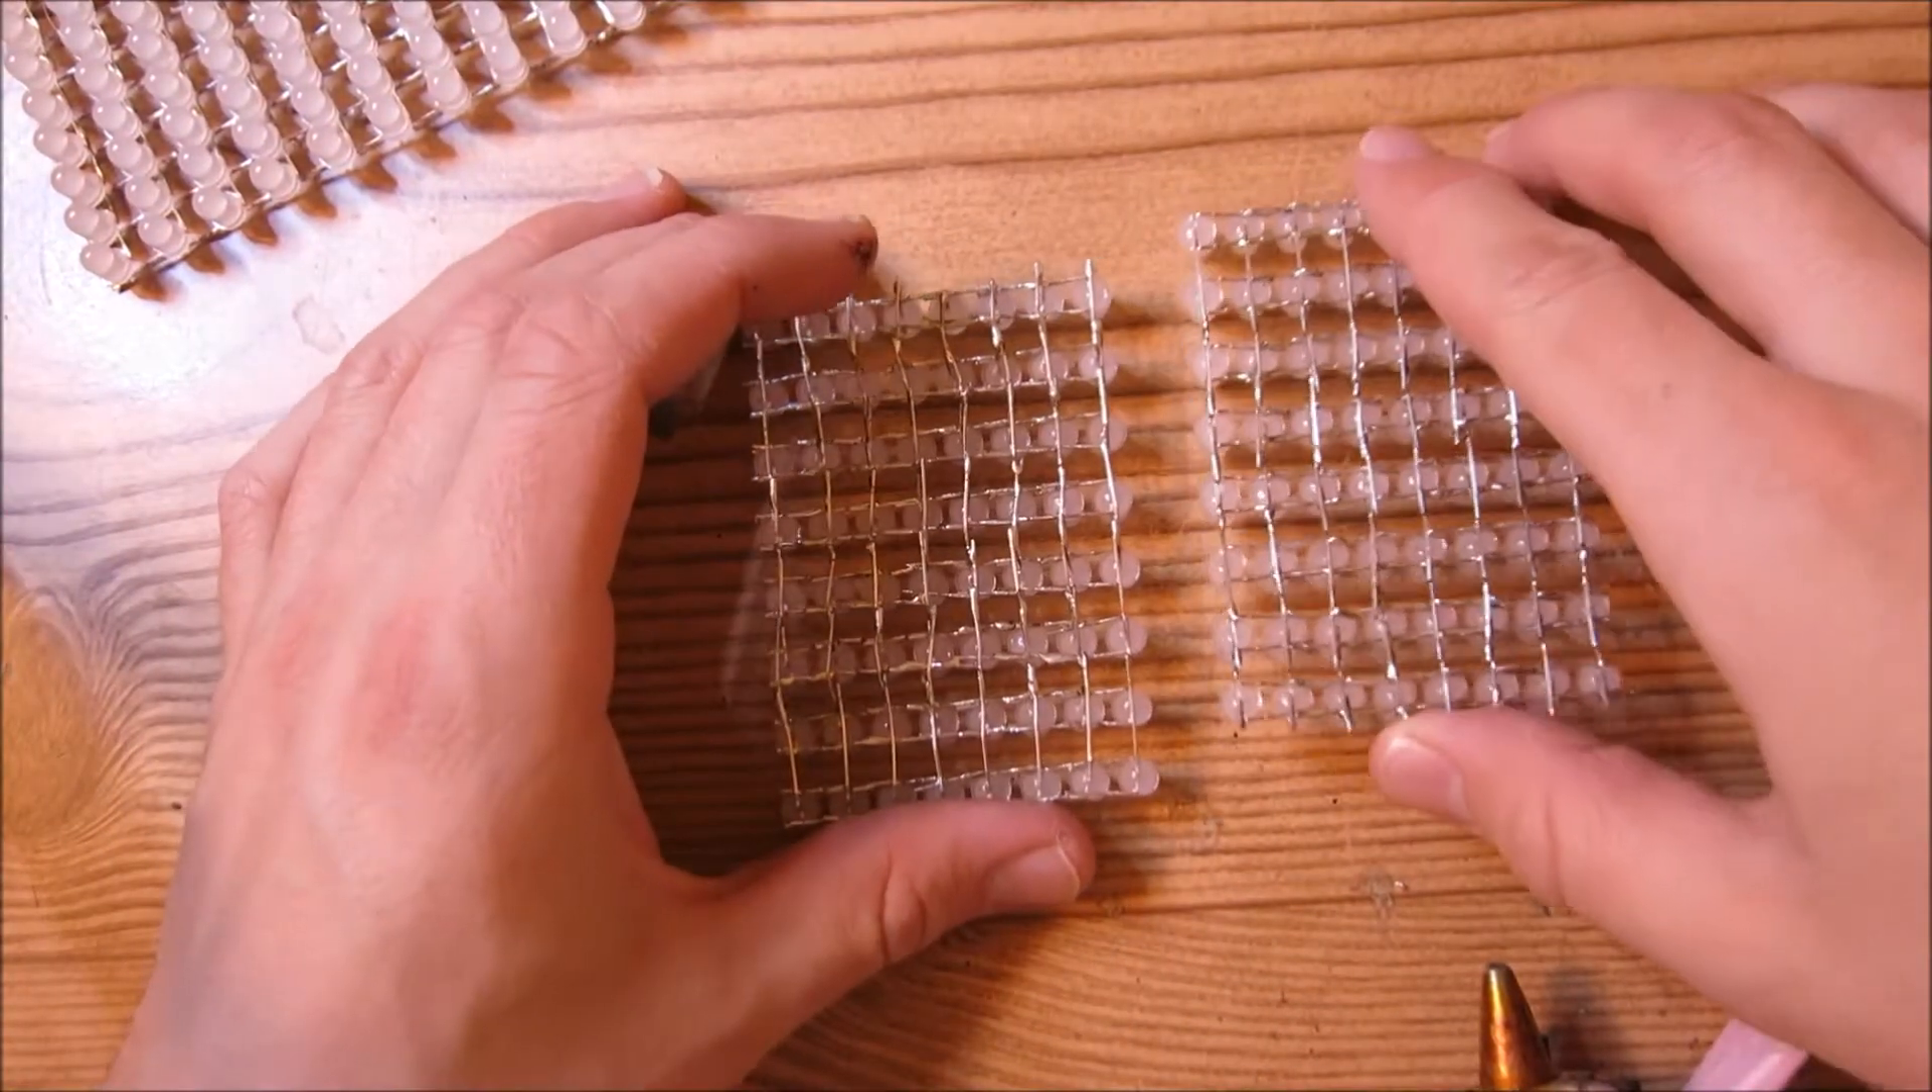And we also have two smaller matrix subsections that have not been glued.